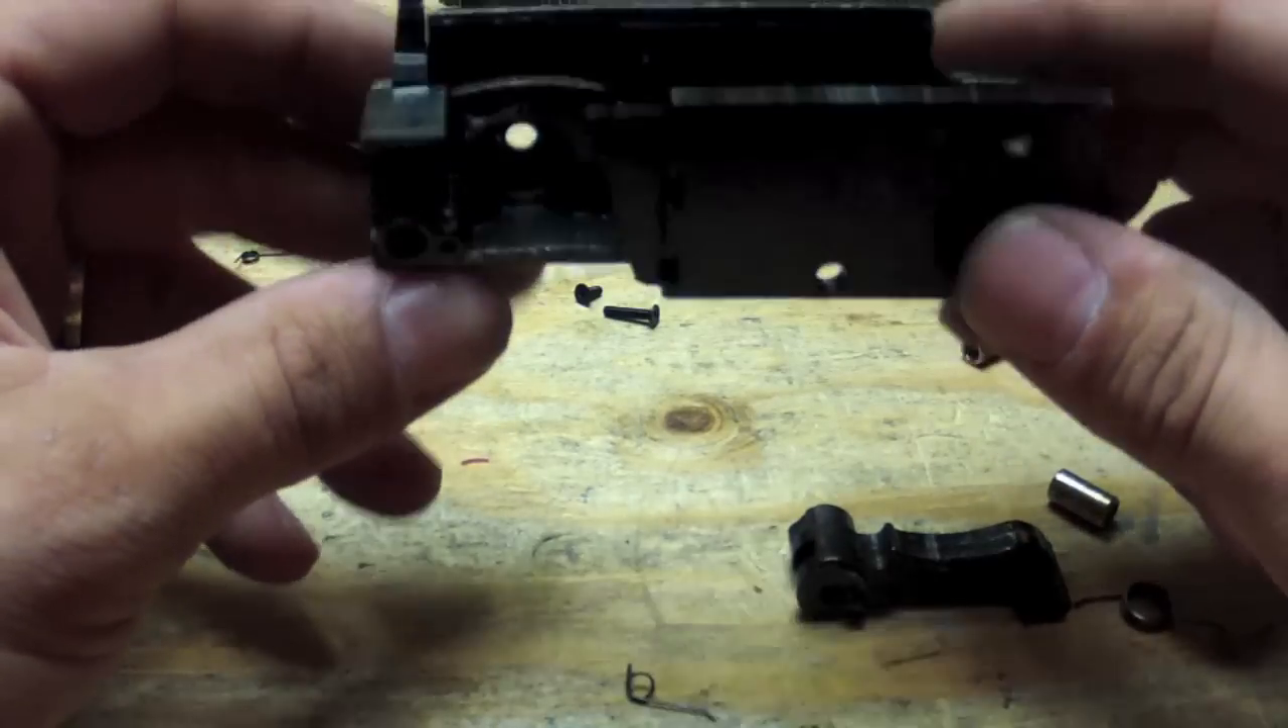And there goes the AK trigger box Disassembled.